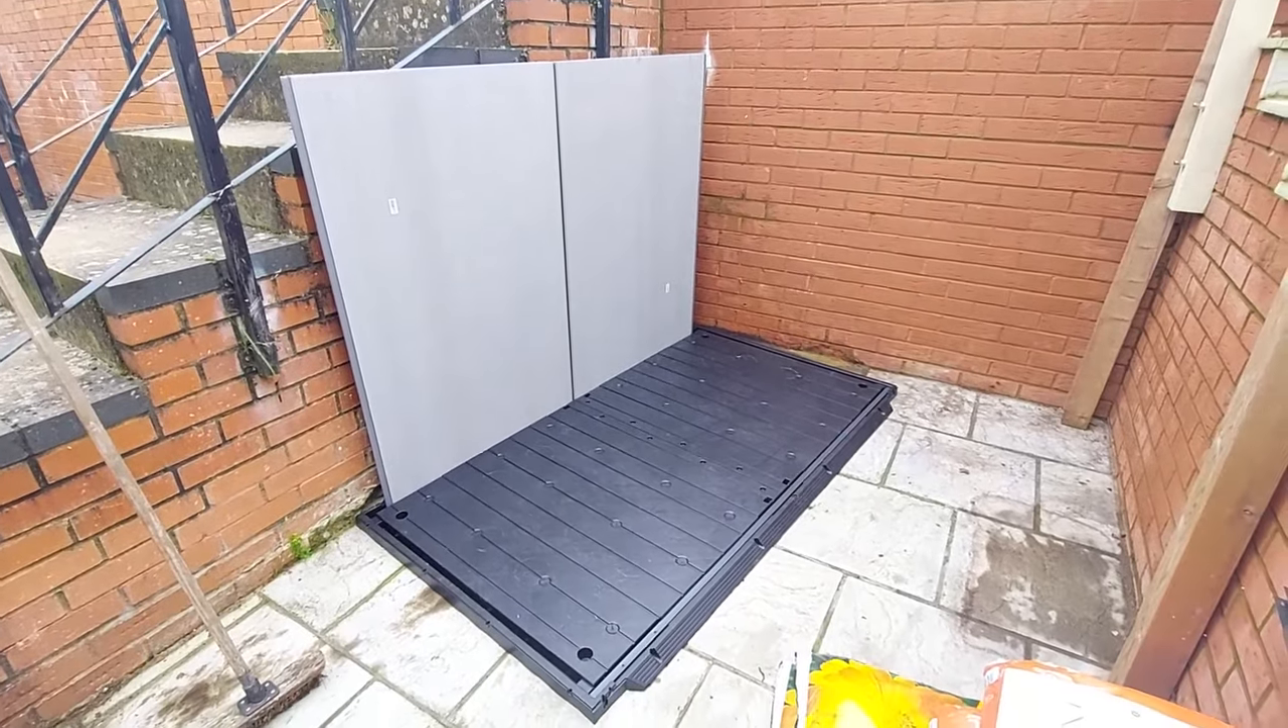So I just assembled the base and I've got the back fit up.